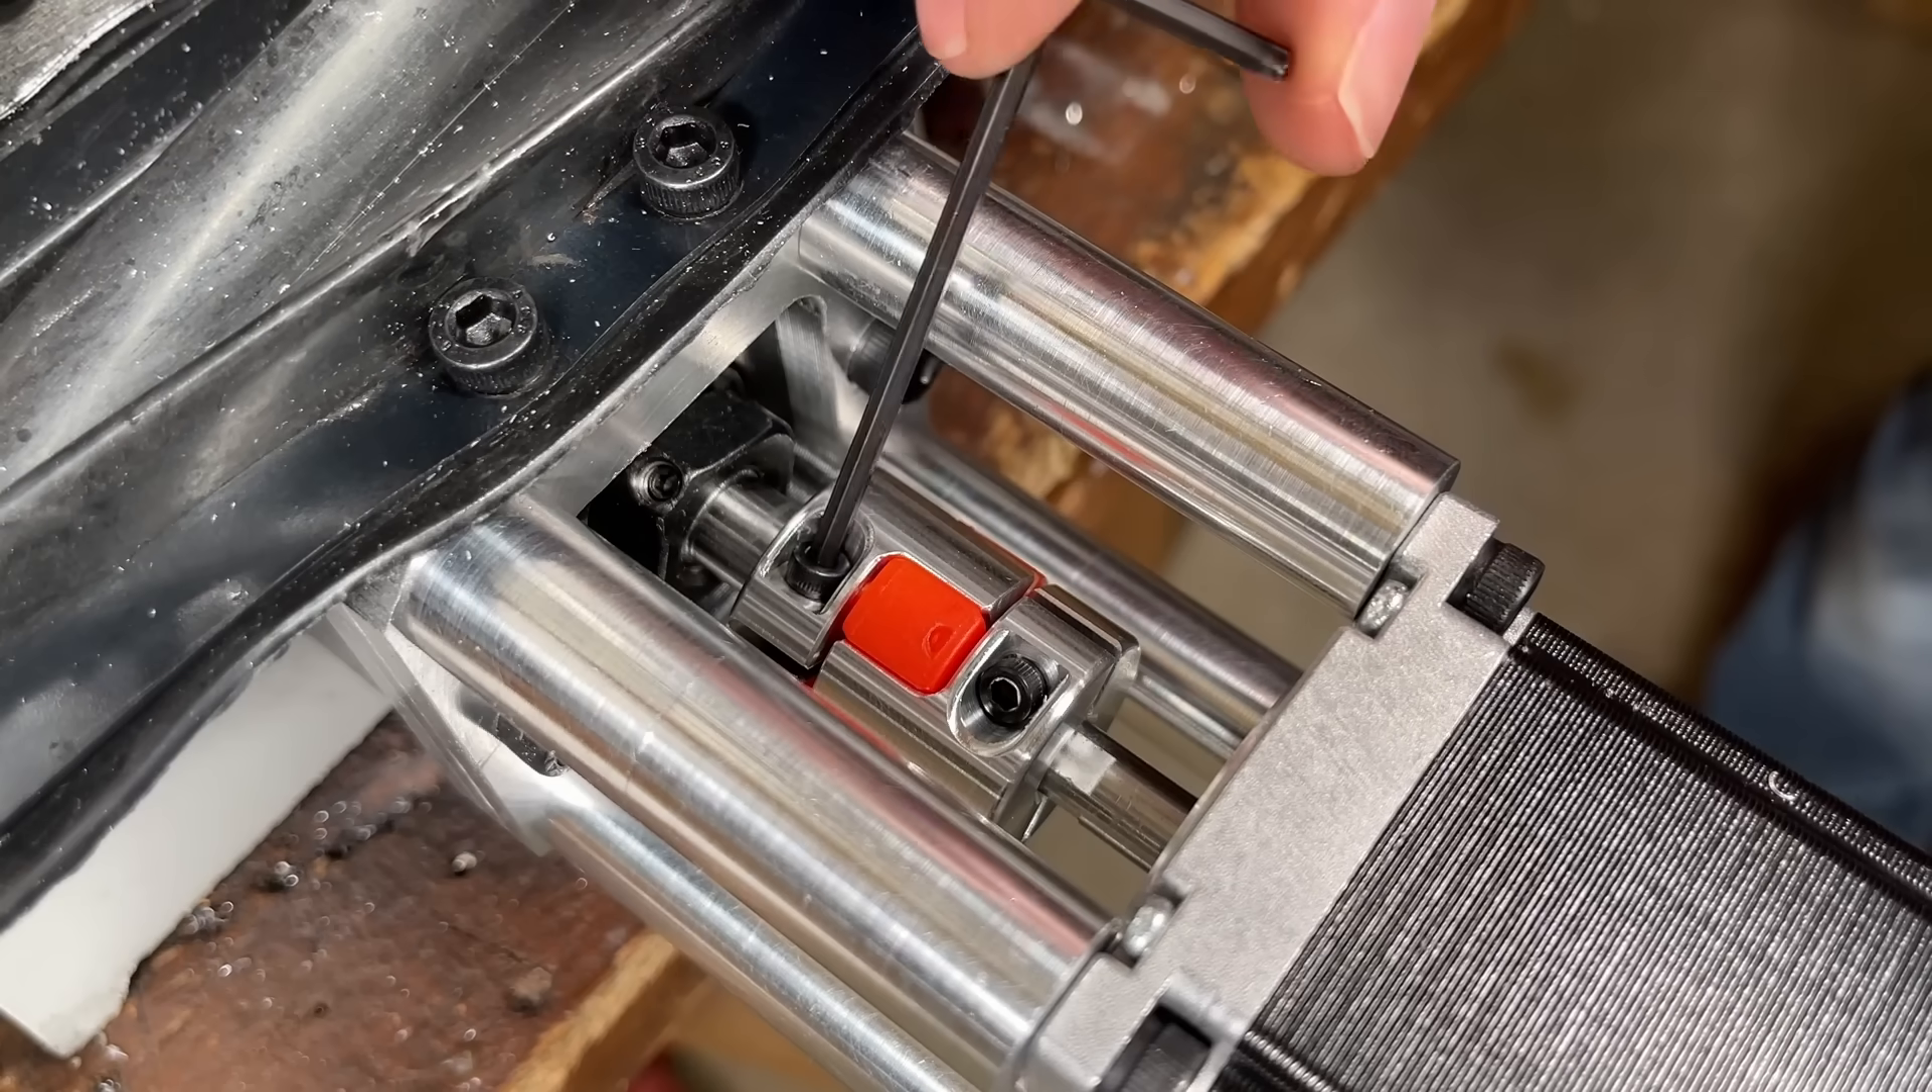And through the power of movie magic, we're at the point where the couplings have arrived and are installed.